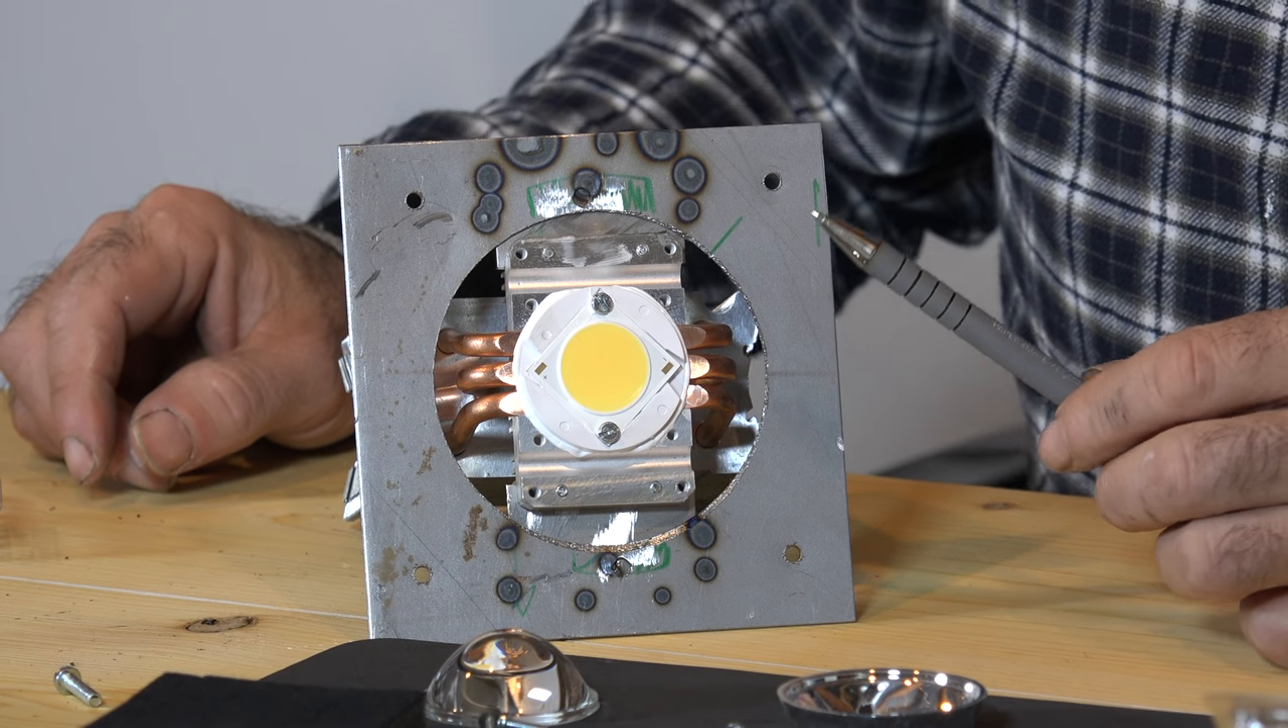So we have the LED mounted onto the cooling element and the cooling element is mounted onto the back plate and now we need to connect the power supply to the LED.